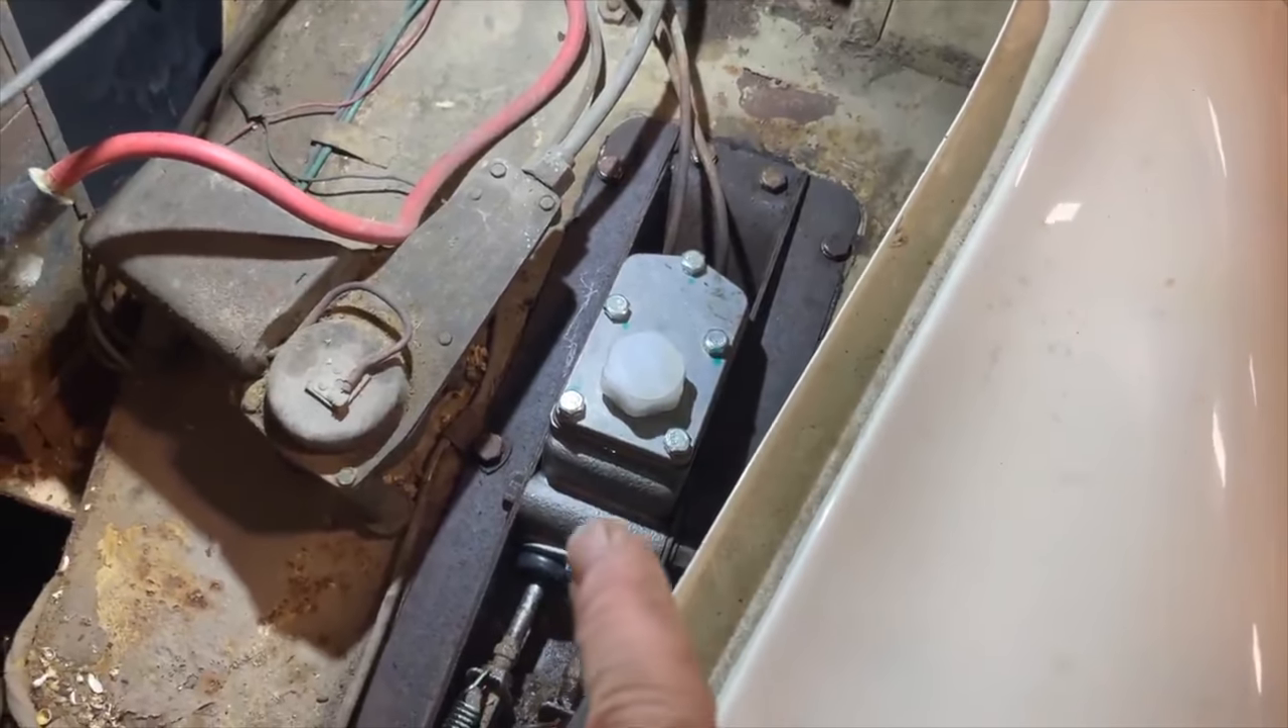There you go. The new master cylinder is installed. I have everything reinstalled.